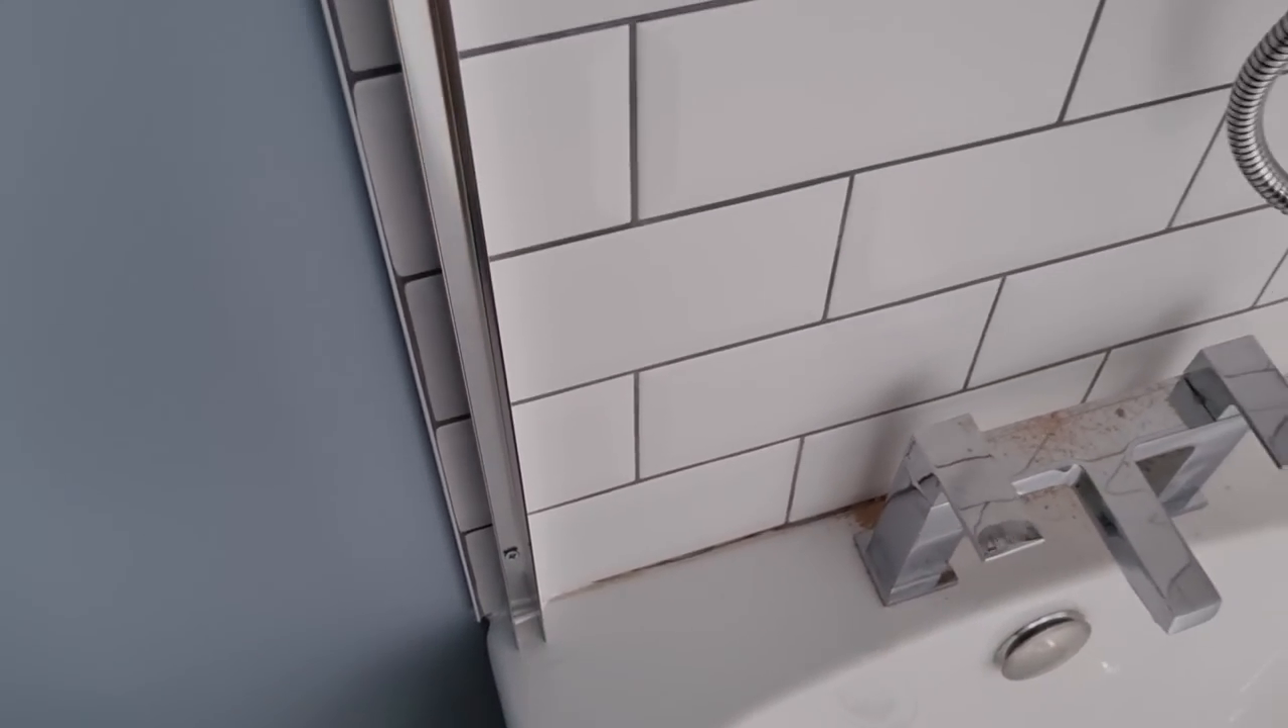Right, so I've just screwed my profile onto the wall. I've wiped off the excess.